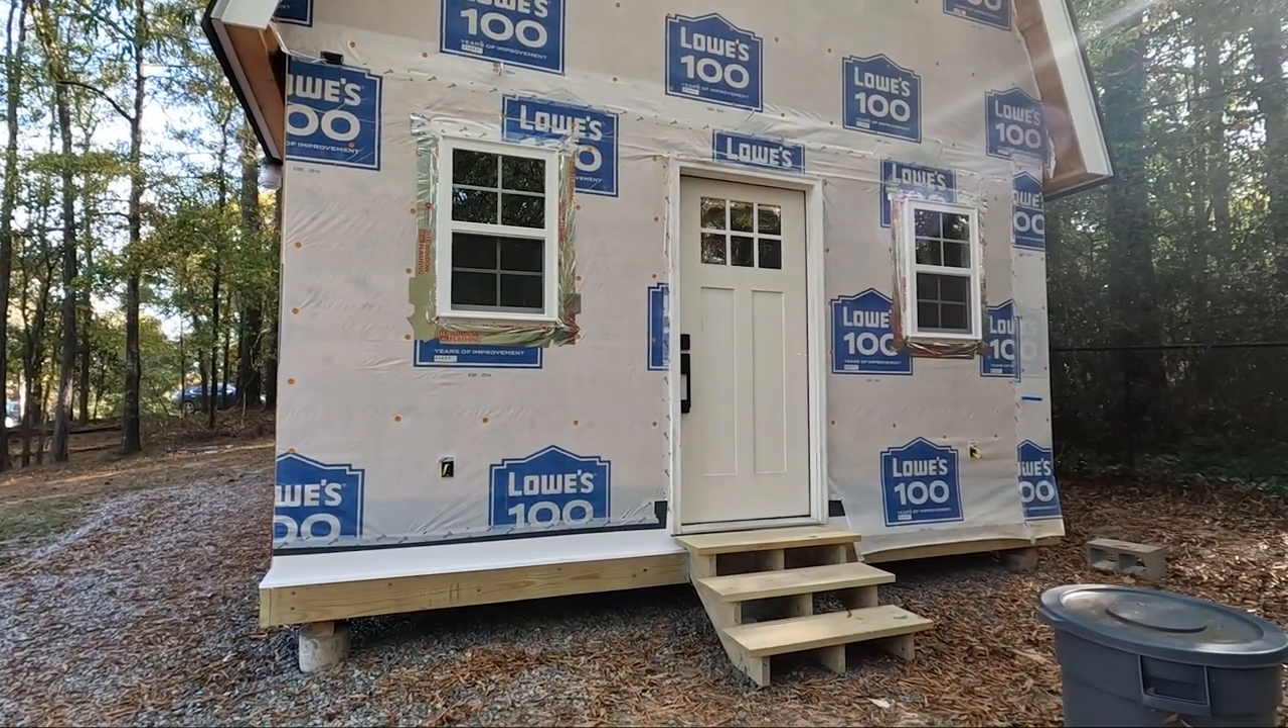This side of the building over here is not complete yet. It's basically dried in but I don't have the siding on it.